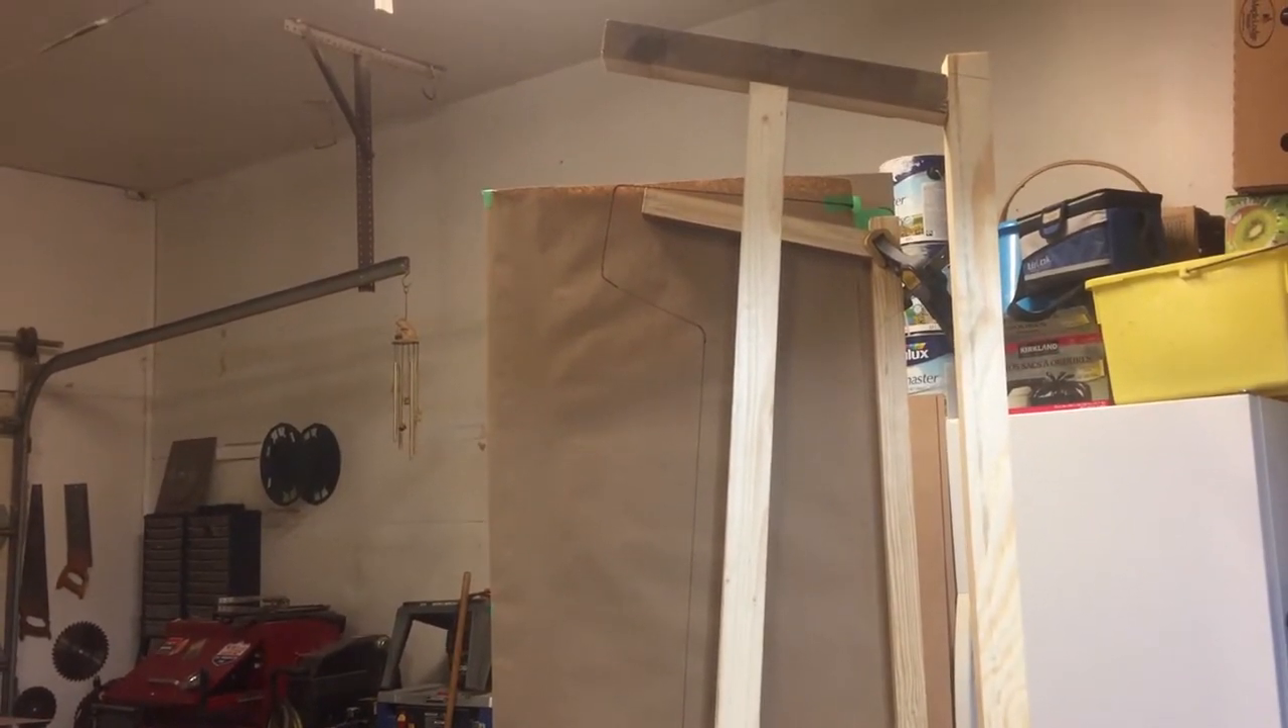So you can see the side panel we just have it clamped to the frame with our paper pattern facing us.